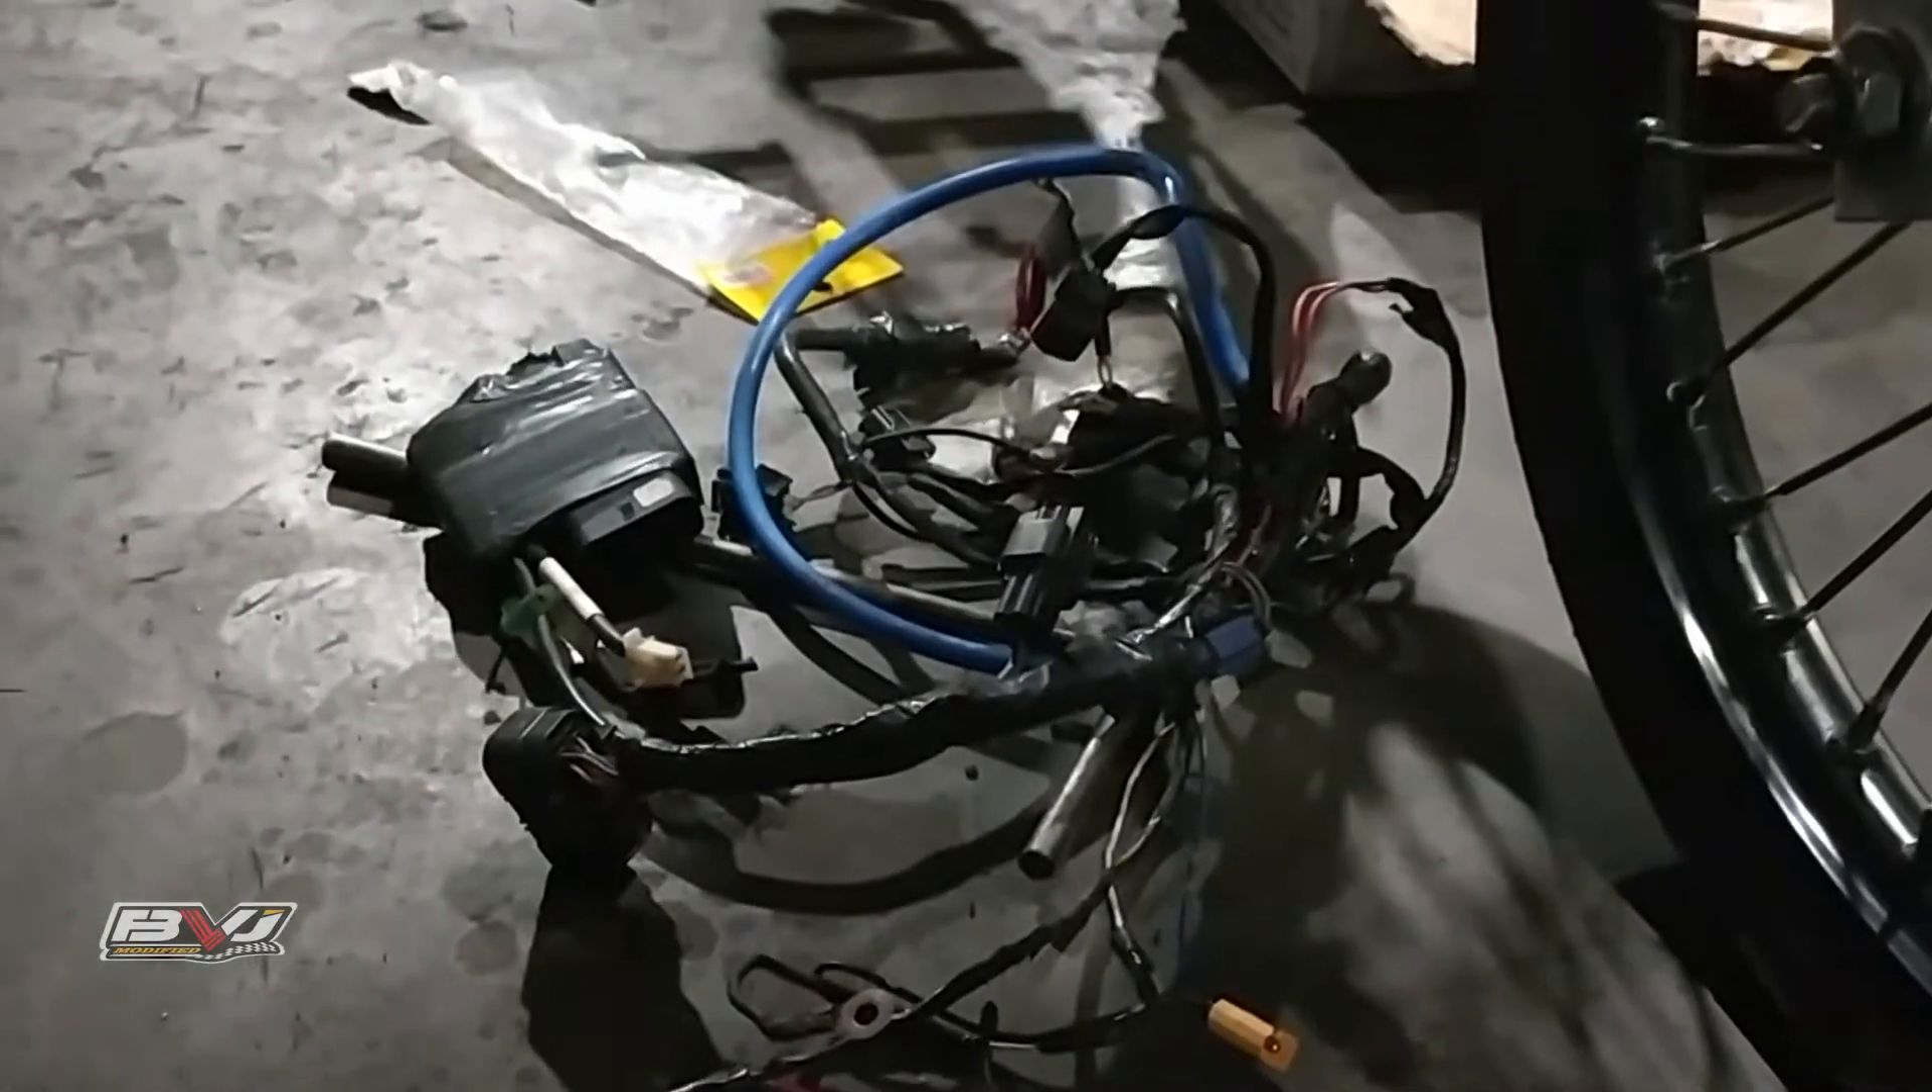Di depan kita ada kabel body ini baru mau dirakit.